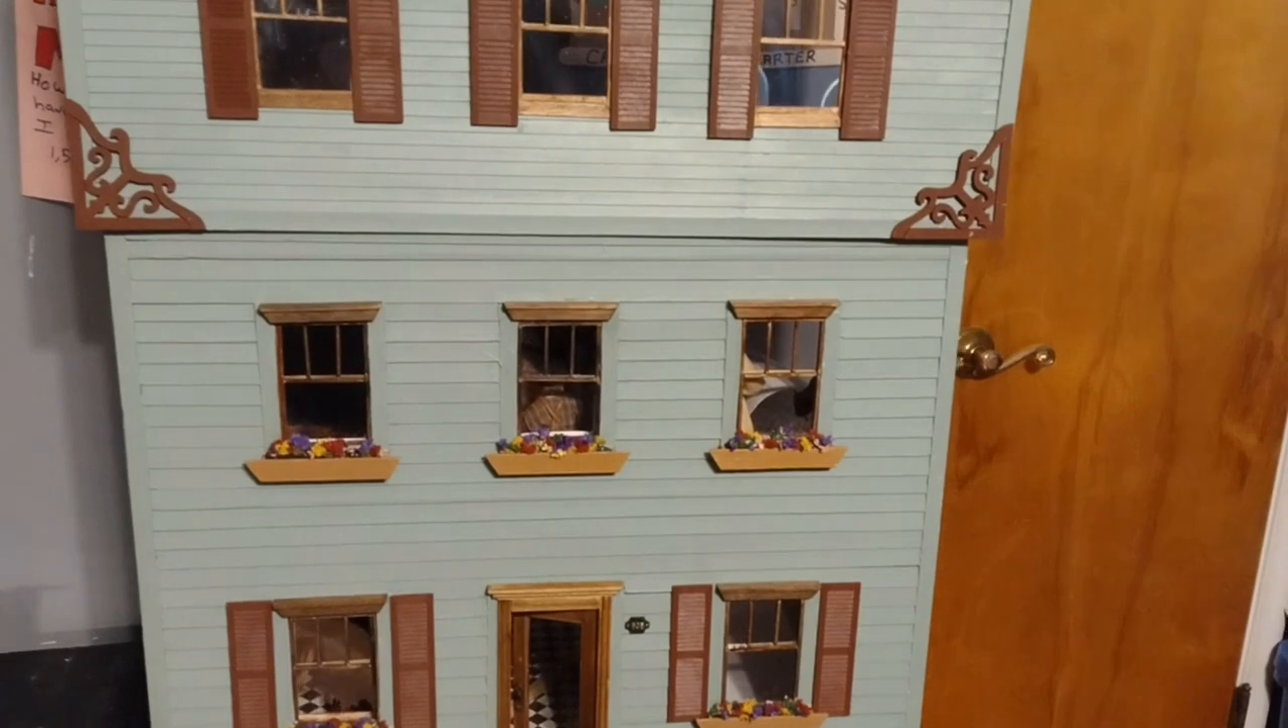I still need to add the shutters across the windows in the middle and I need to do the sides but I just had to show you how it was coming along.